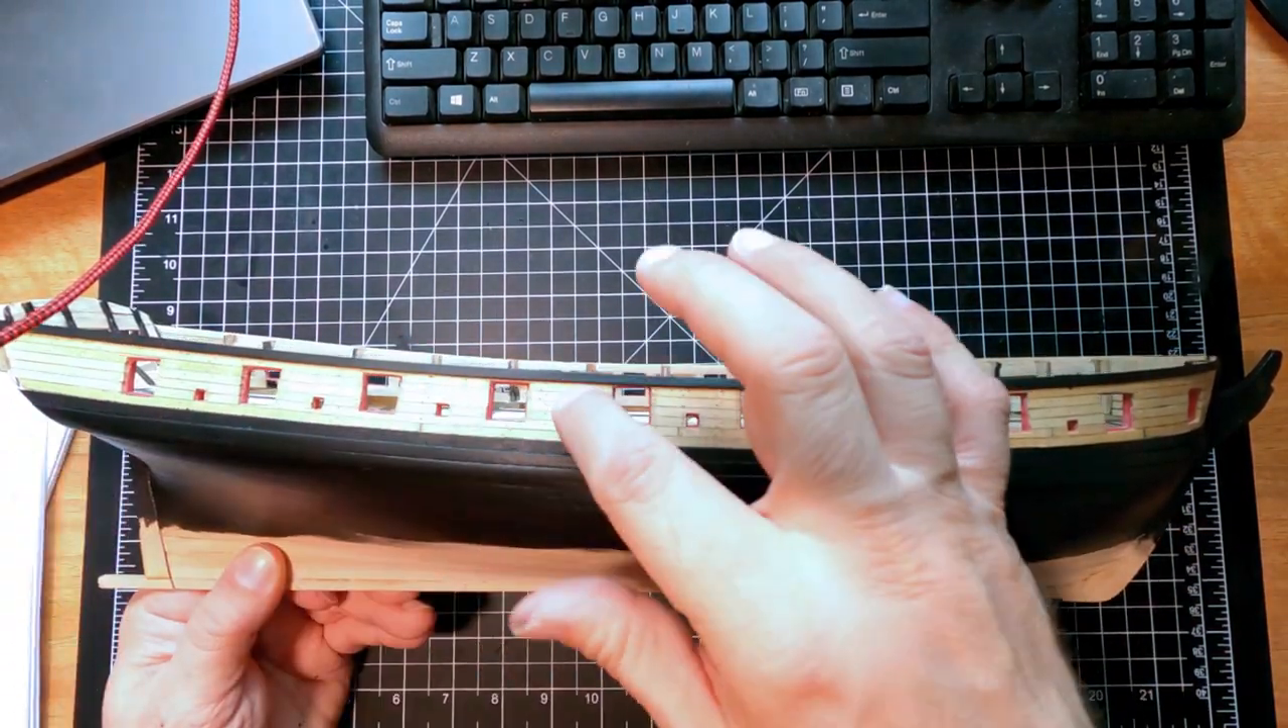Bowsprit or bow bowsprit is not on here yet.